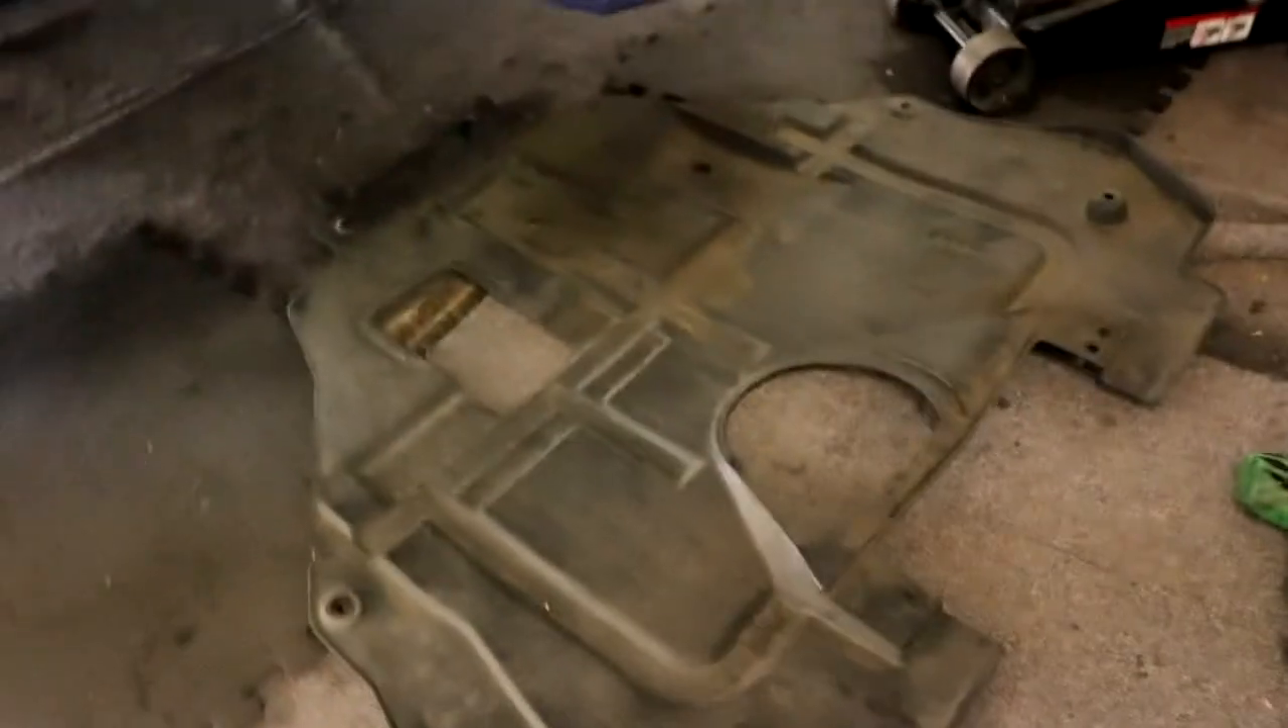And I've already removed the undercarriage here.